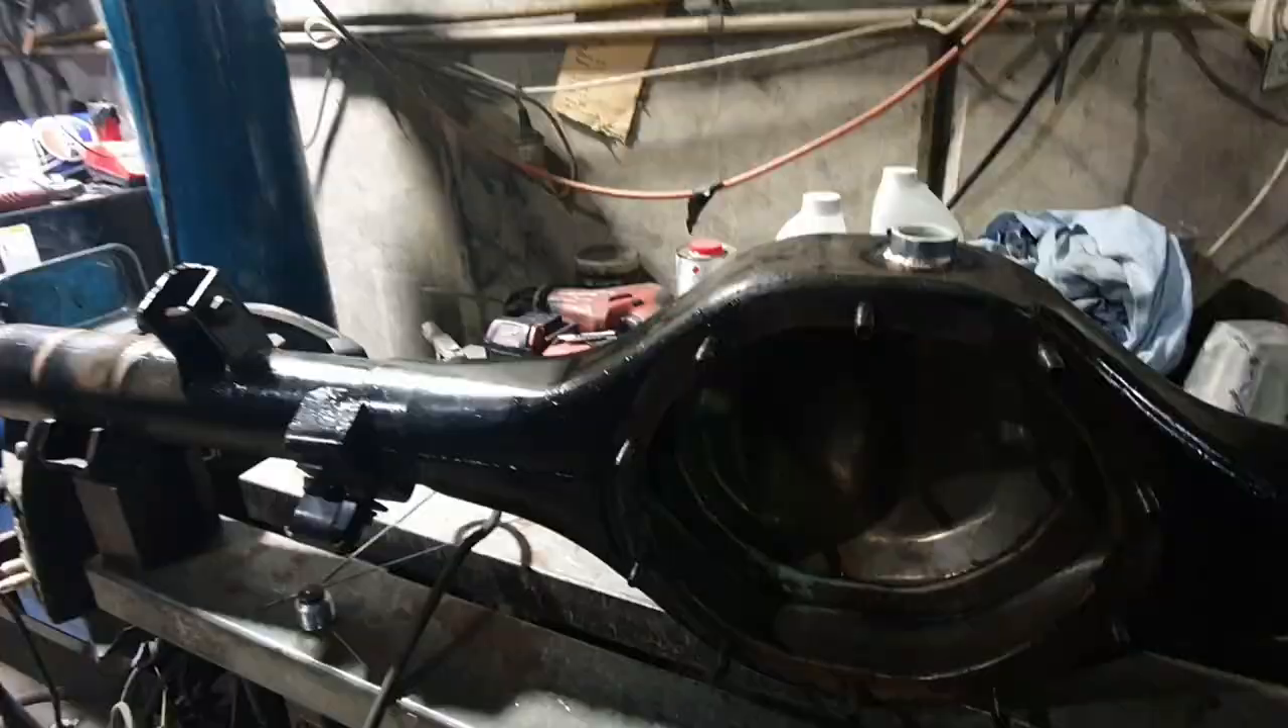Right so I got the whole entire housing out of the car.